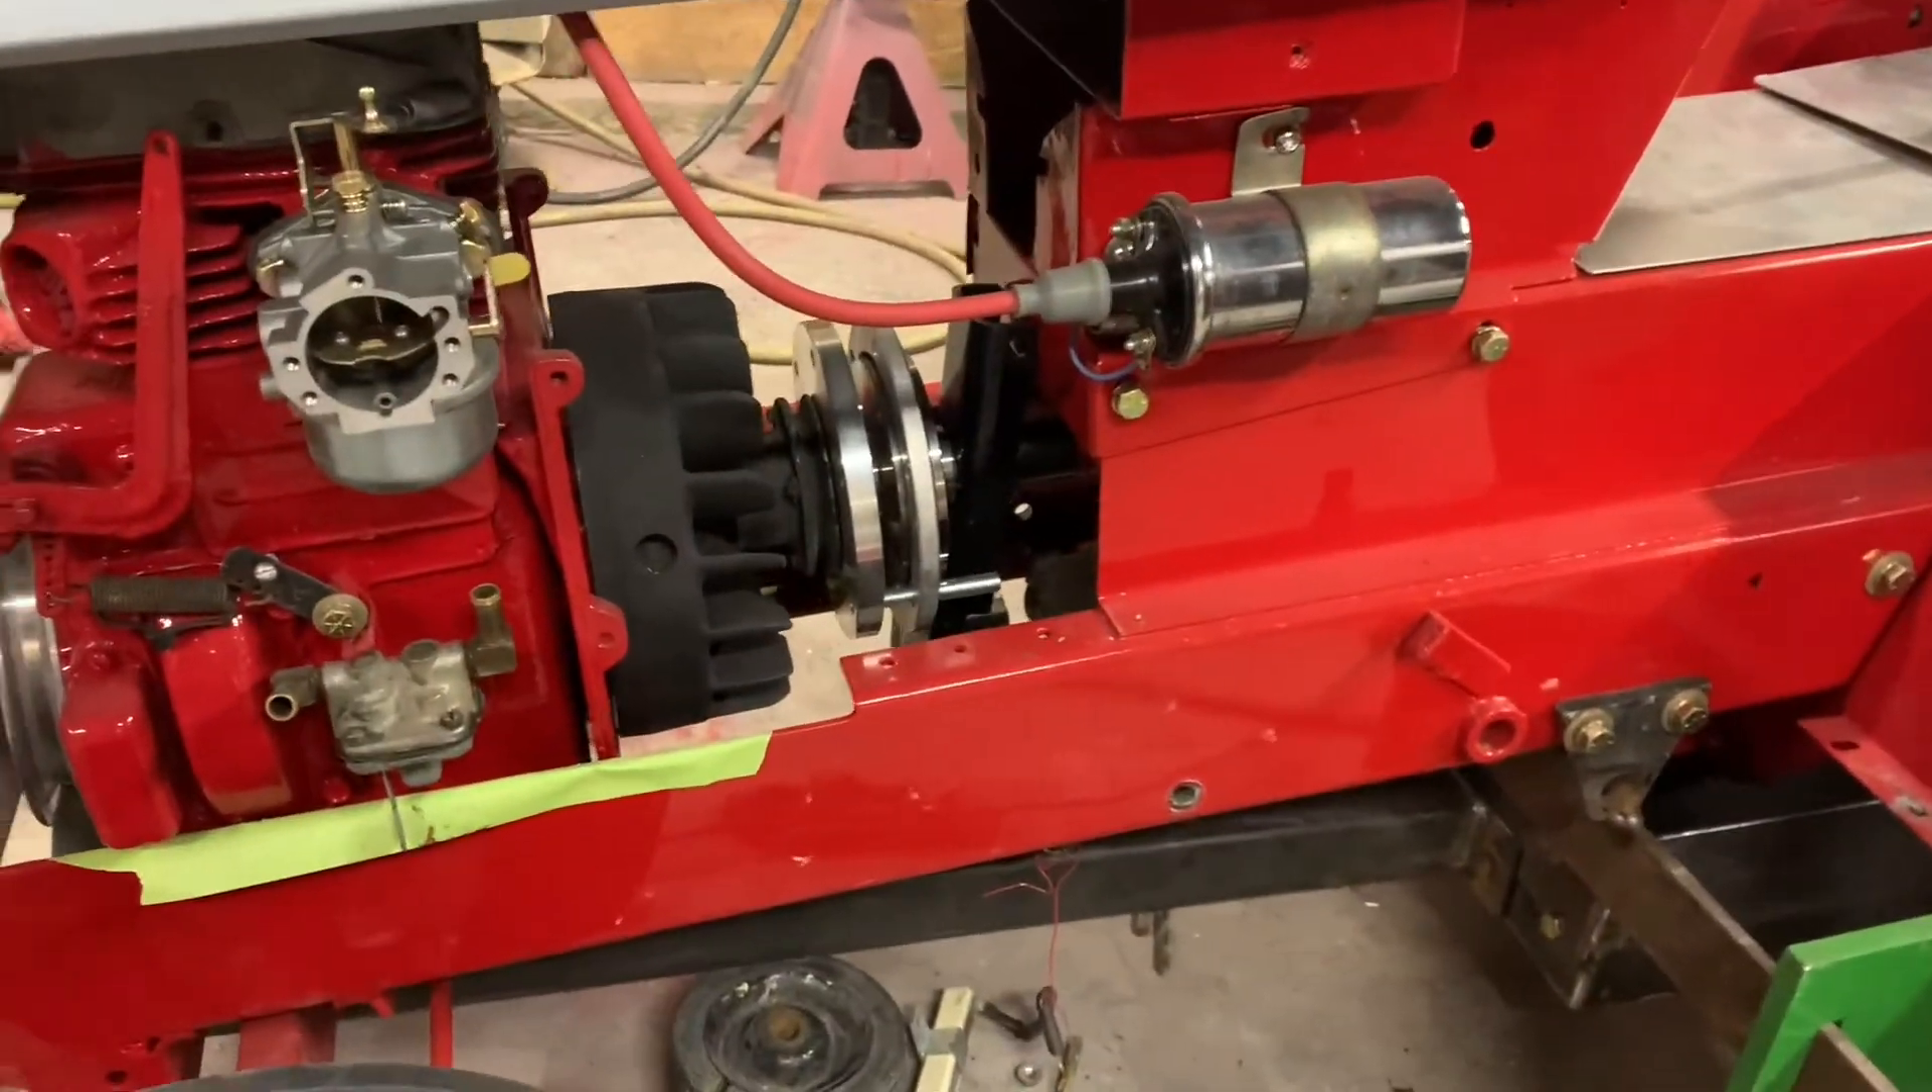And then you can also see, I'll touch on this now that I just noticed it, but I did get my coil mounted, but there's my clutch.